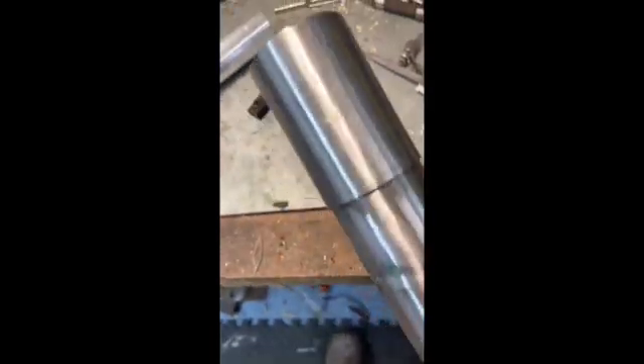So I've now made this tube and welded it up. And you can see it's a pretty good fit.